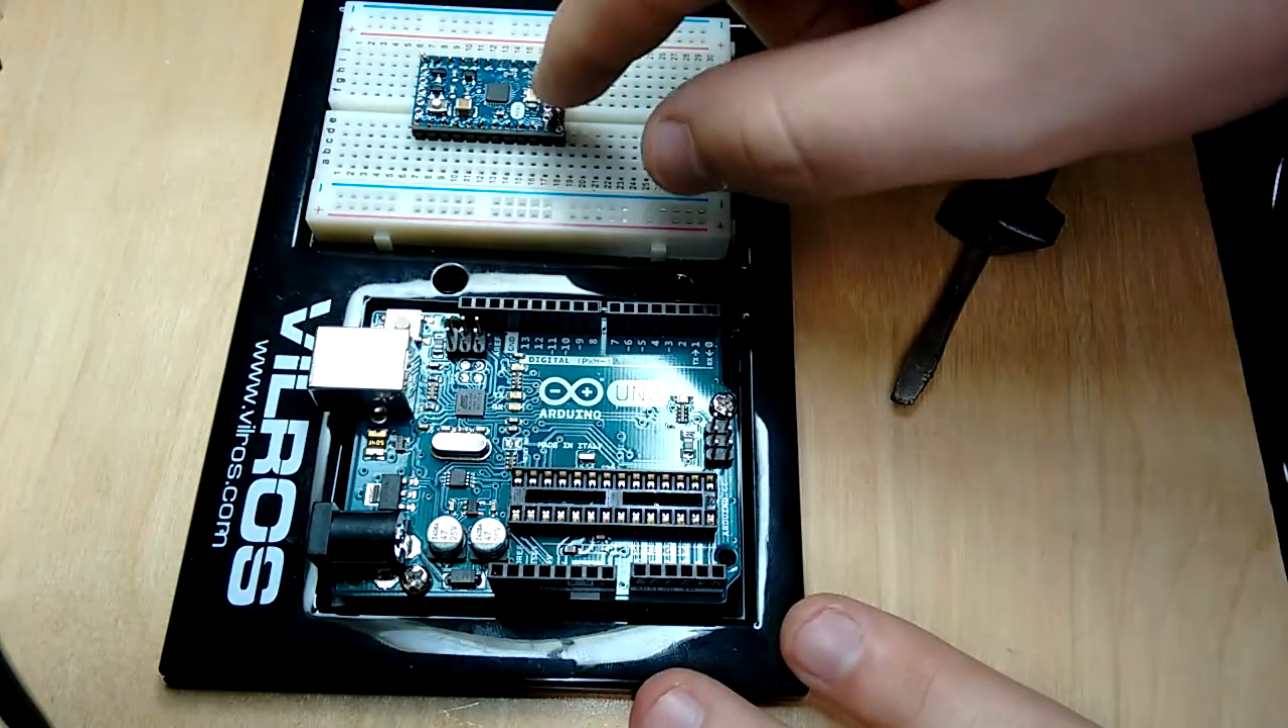We have the chip out of the Arduino Uno.